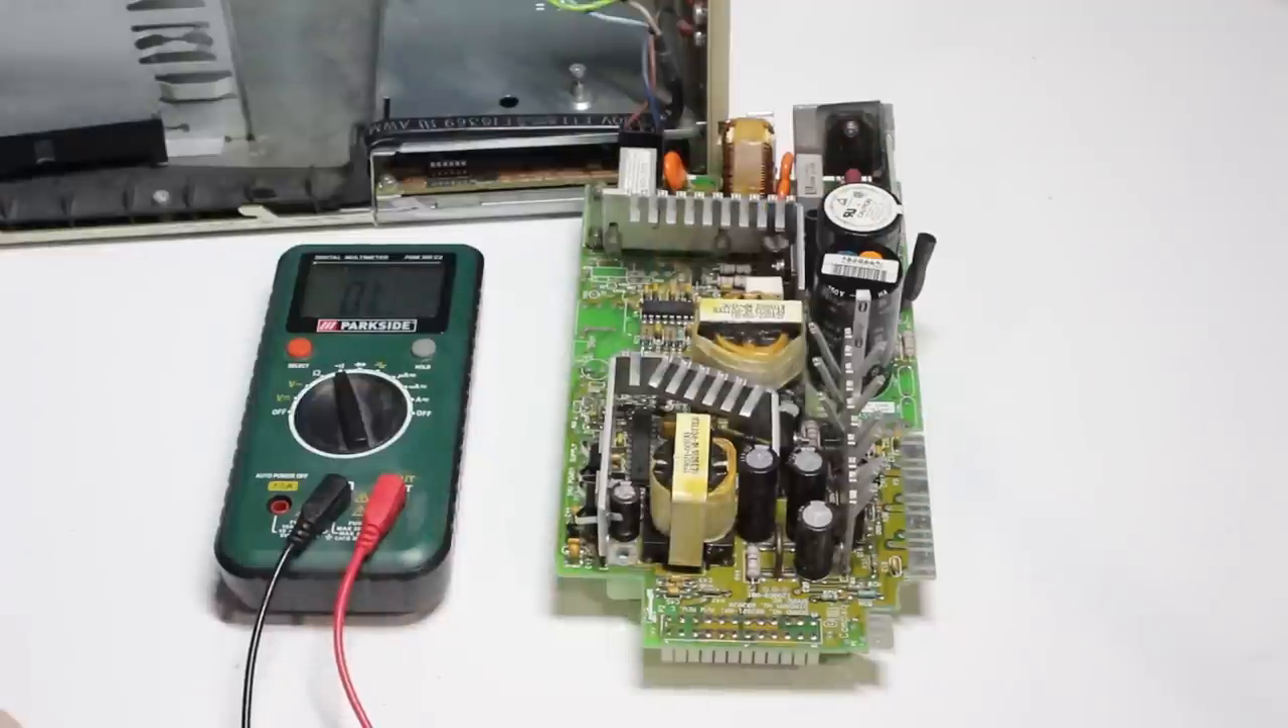Now I've pulled out the power supply board and I've dusted it off with a brush.